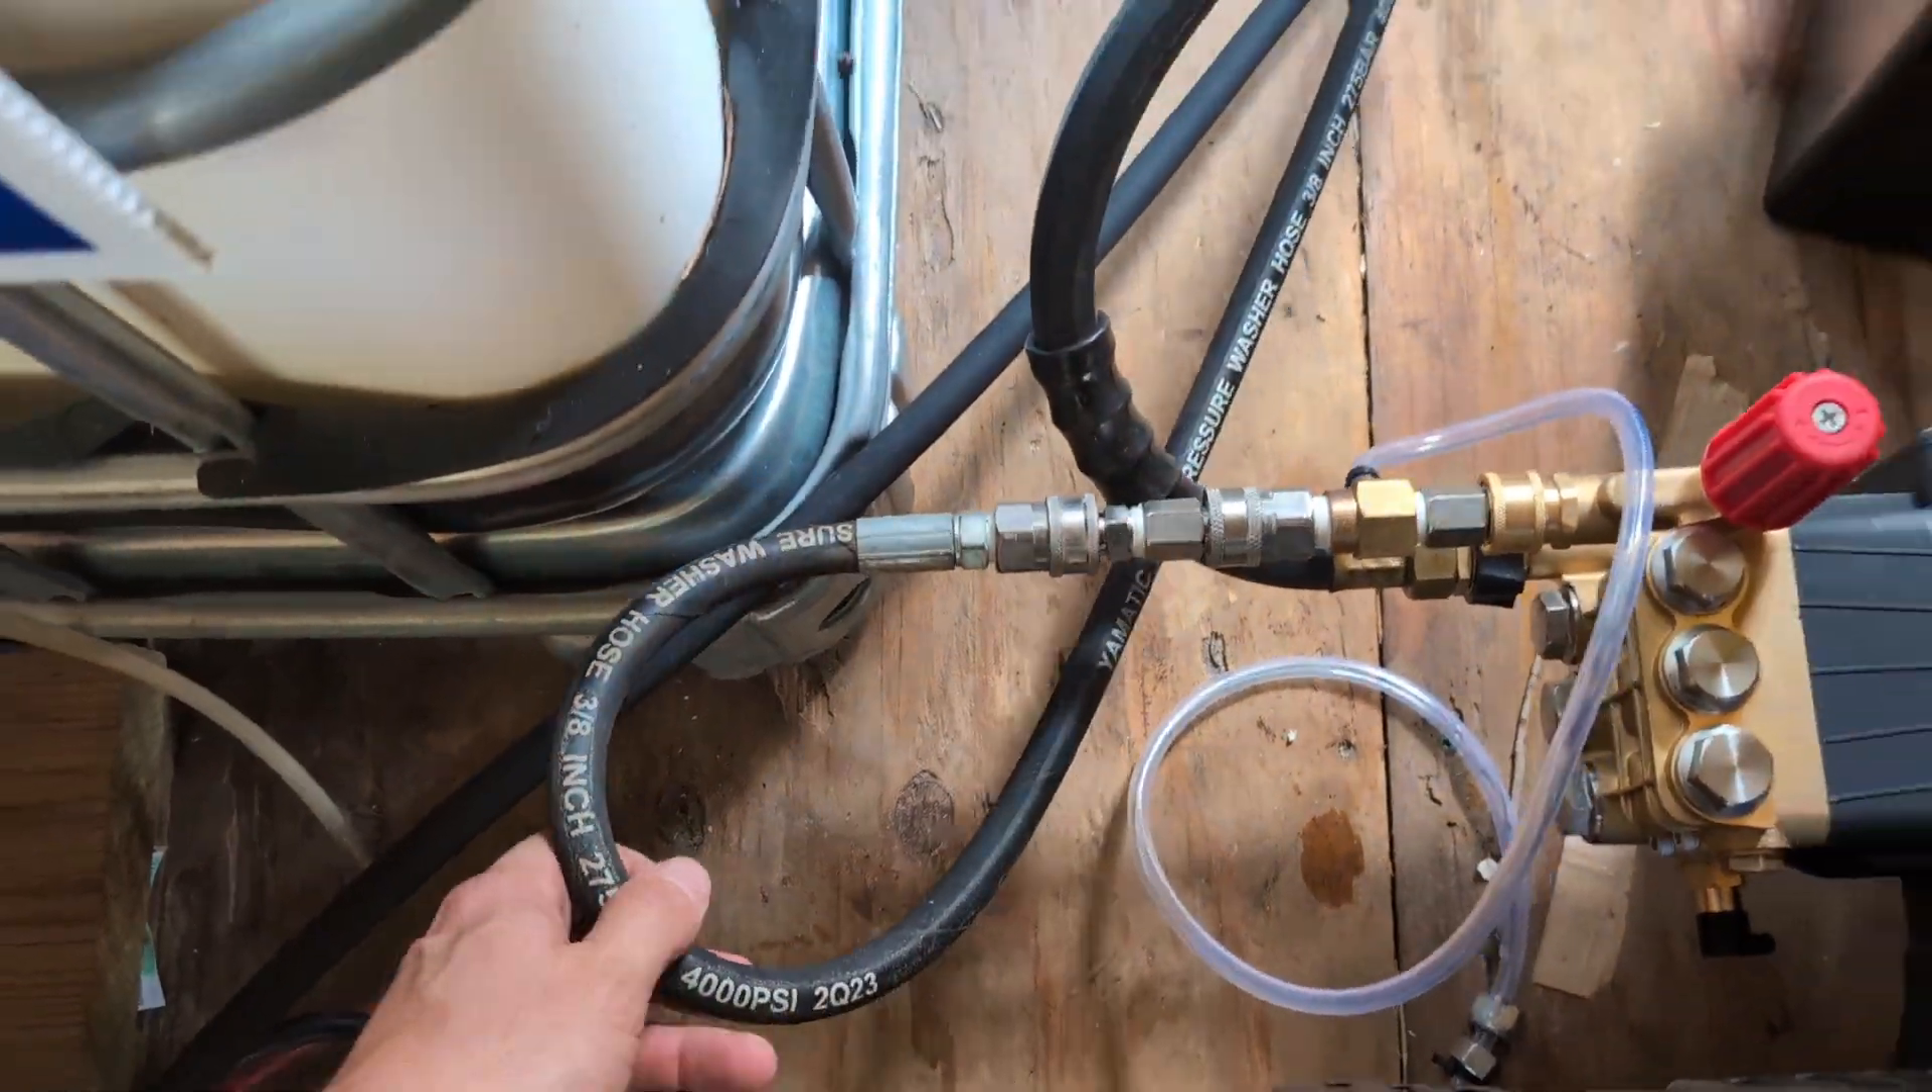Alrighty everything is hooked up i got this whip line plugged straight in to the pressure washer running off the hose reel.